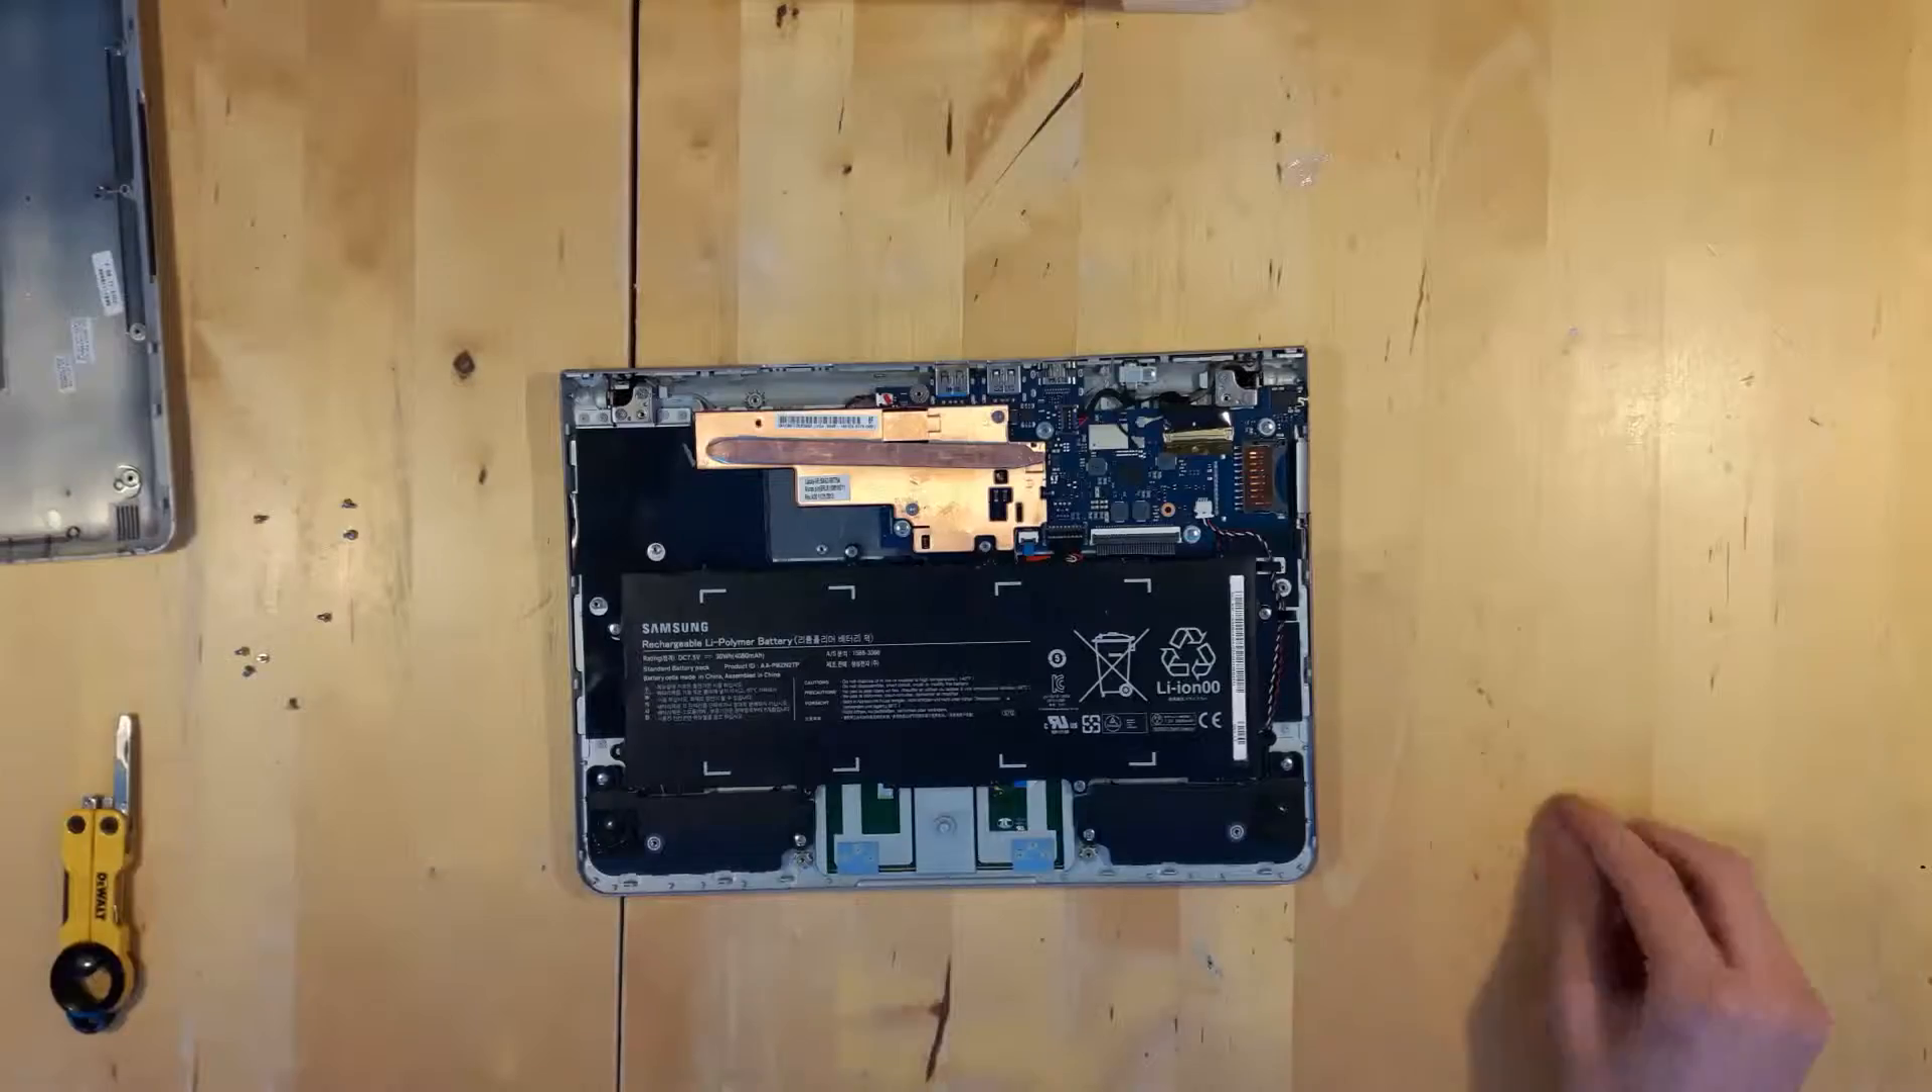There's some screws underneath the little rubber pads that keep it held up so I thought I'd take them off and it was quite easy to get the back case off.